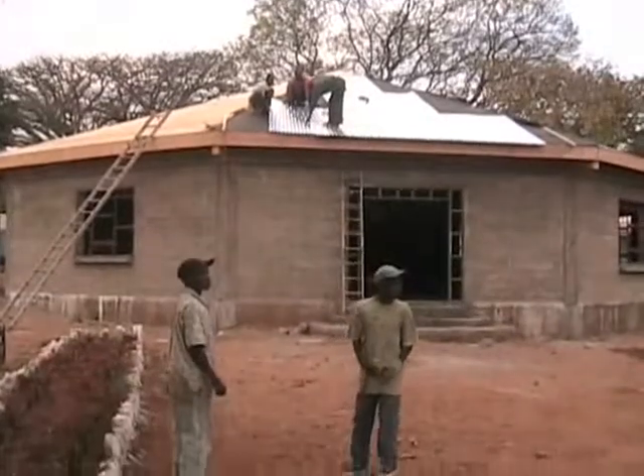Yesterday we finished putting the plywood on. And today we are starting to put the metal roofing on.